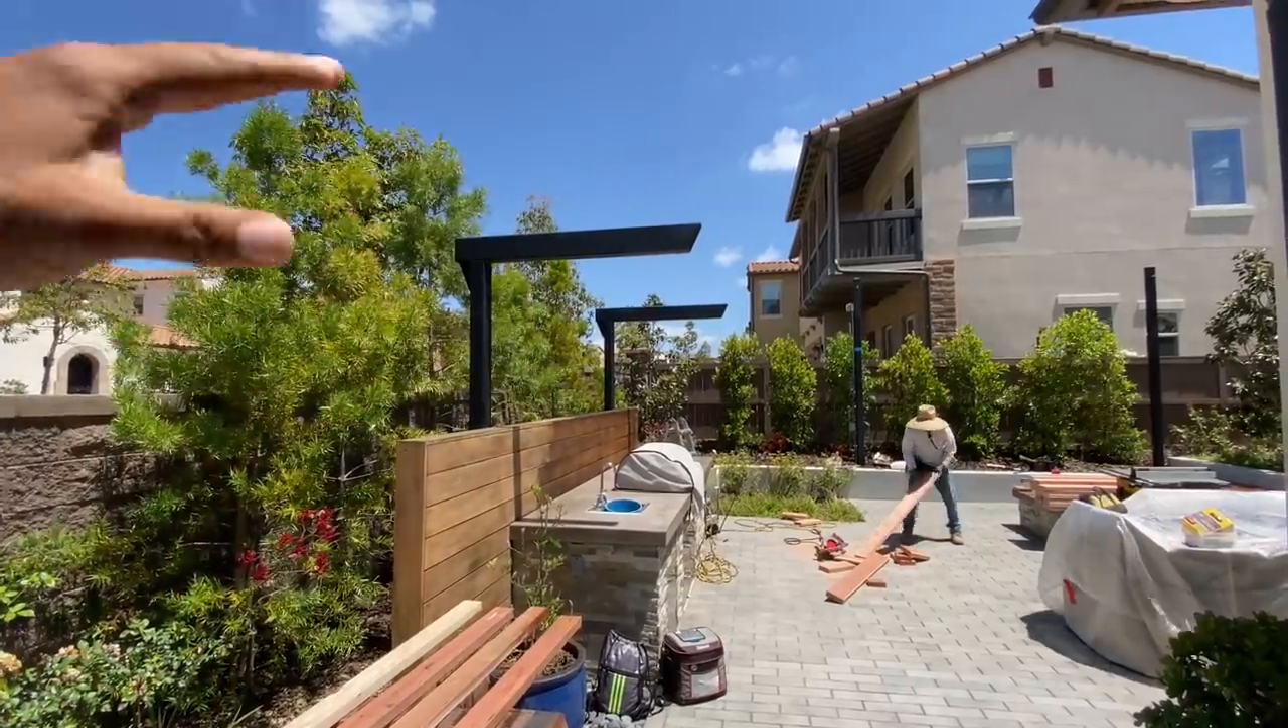Ya tenemos puesto lo que son las vigas tenemos puestos los postes ya está pintado.